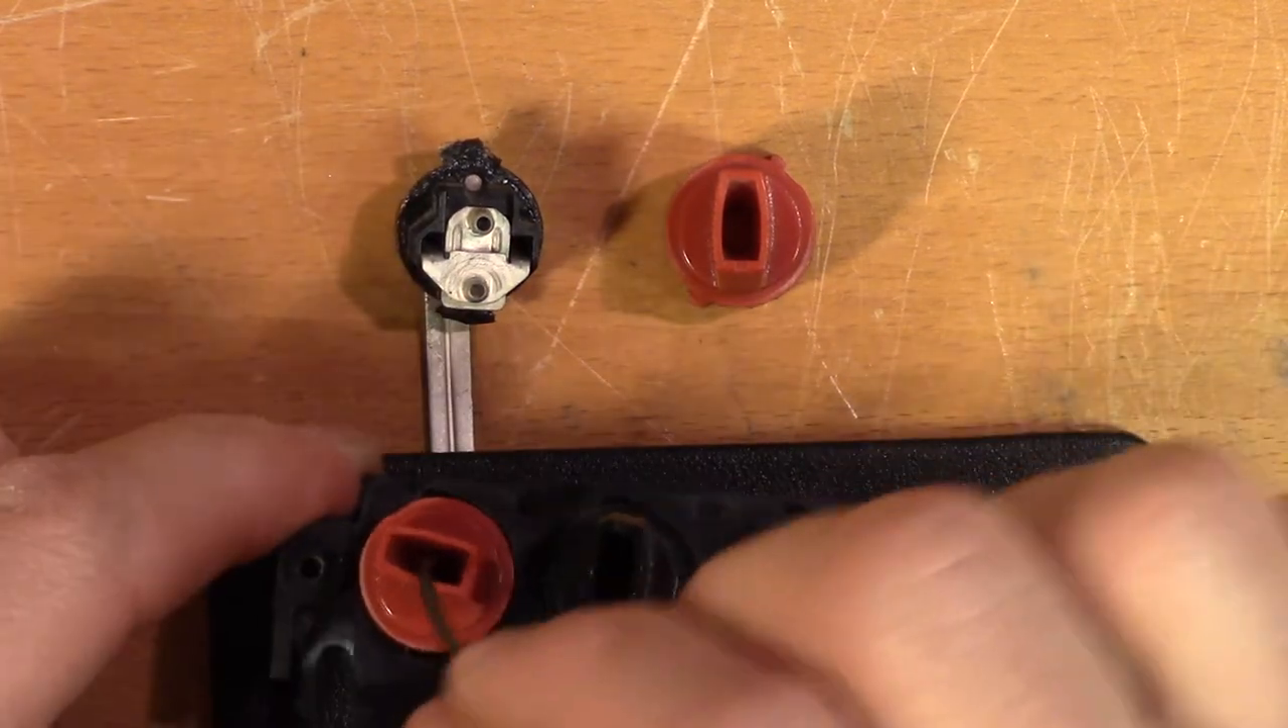So here we have one of the speaker terminals disassembled.